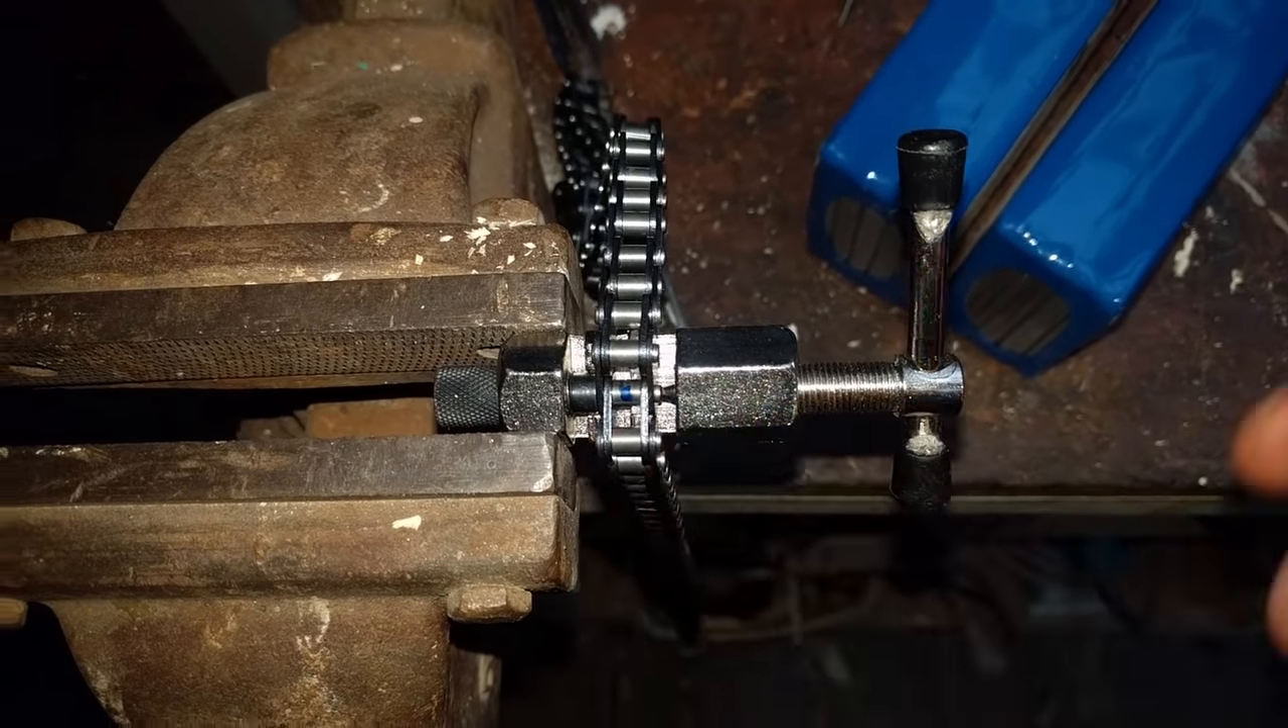Now we've got the chain in place in the tool.